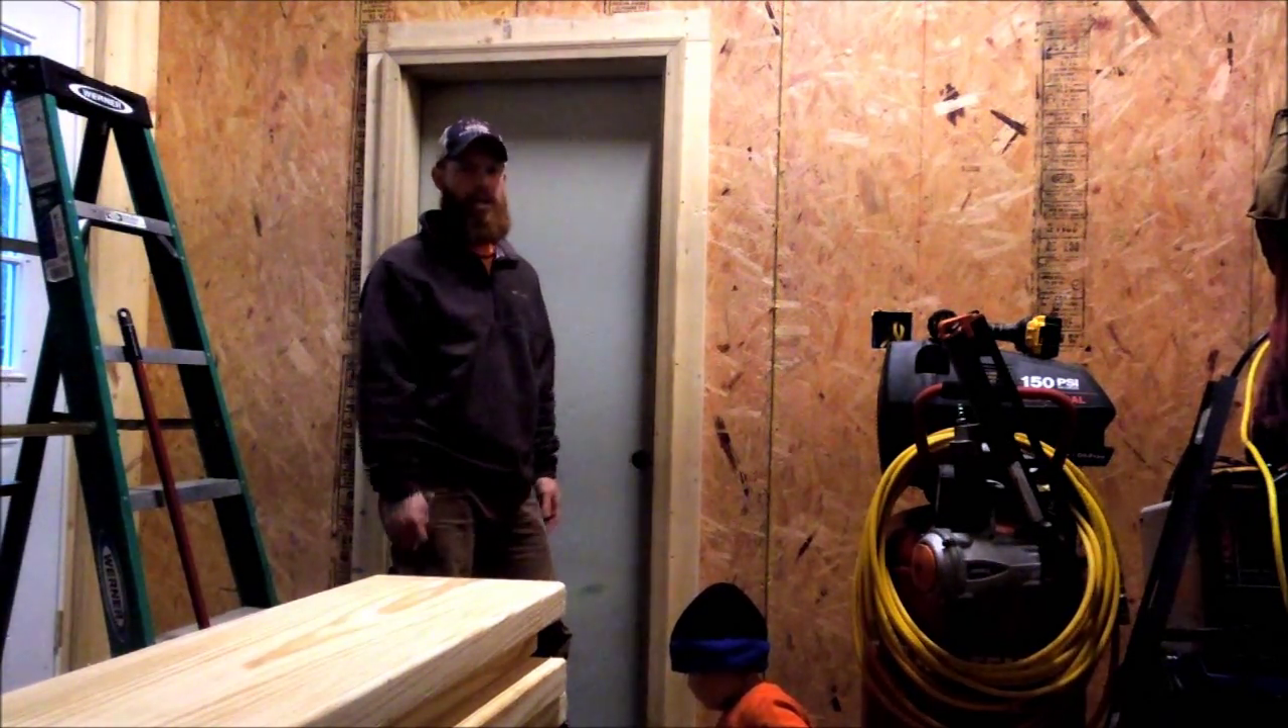Last night, I actually finished getting the OSB sheeting up and I got our door put in here. So I got that installed last night.